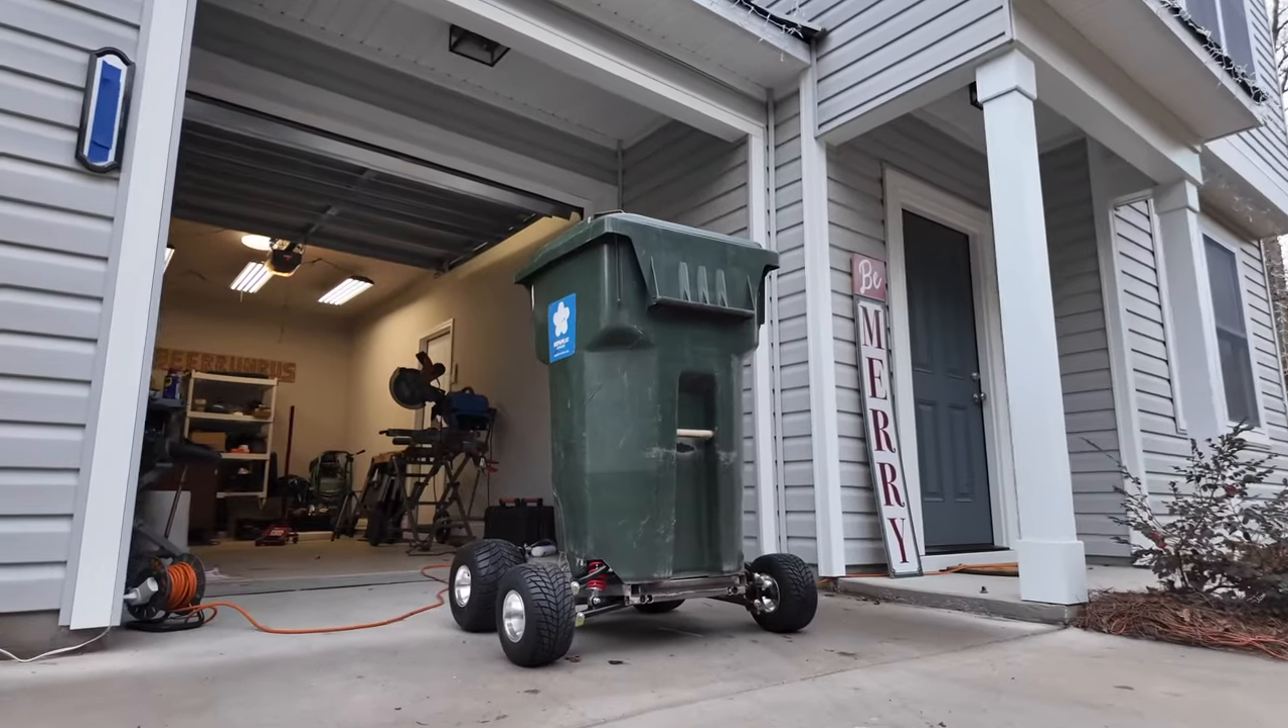Then it was officially time to put the trash can on. It's officially completed, and now it's time to find out how fast the thing can go.